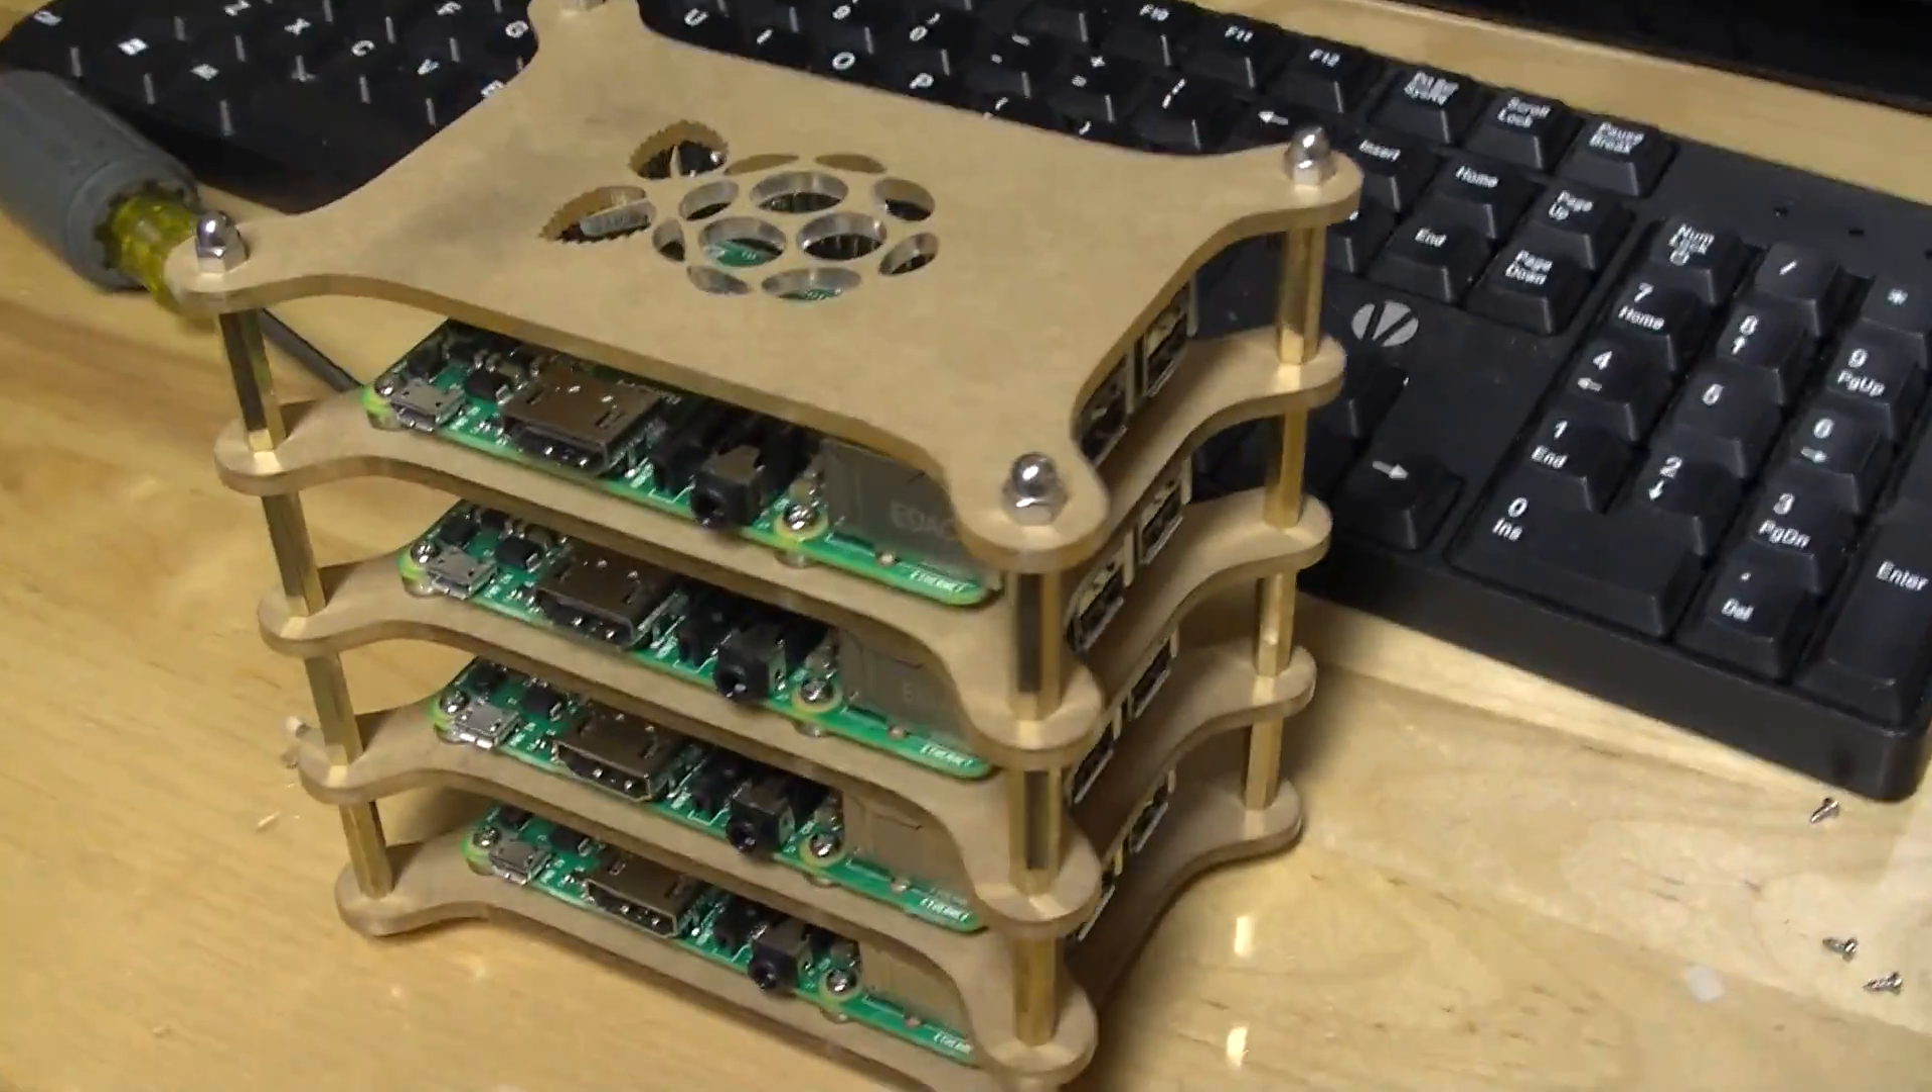Alright so here's a fully assembled four Raspberry Pi stack.